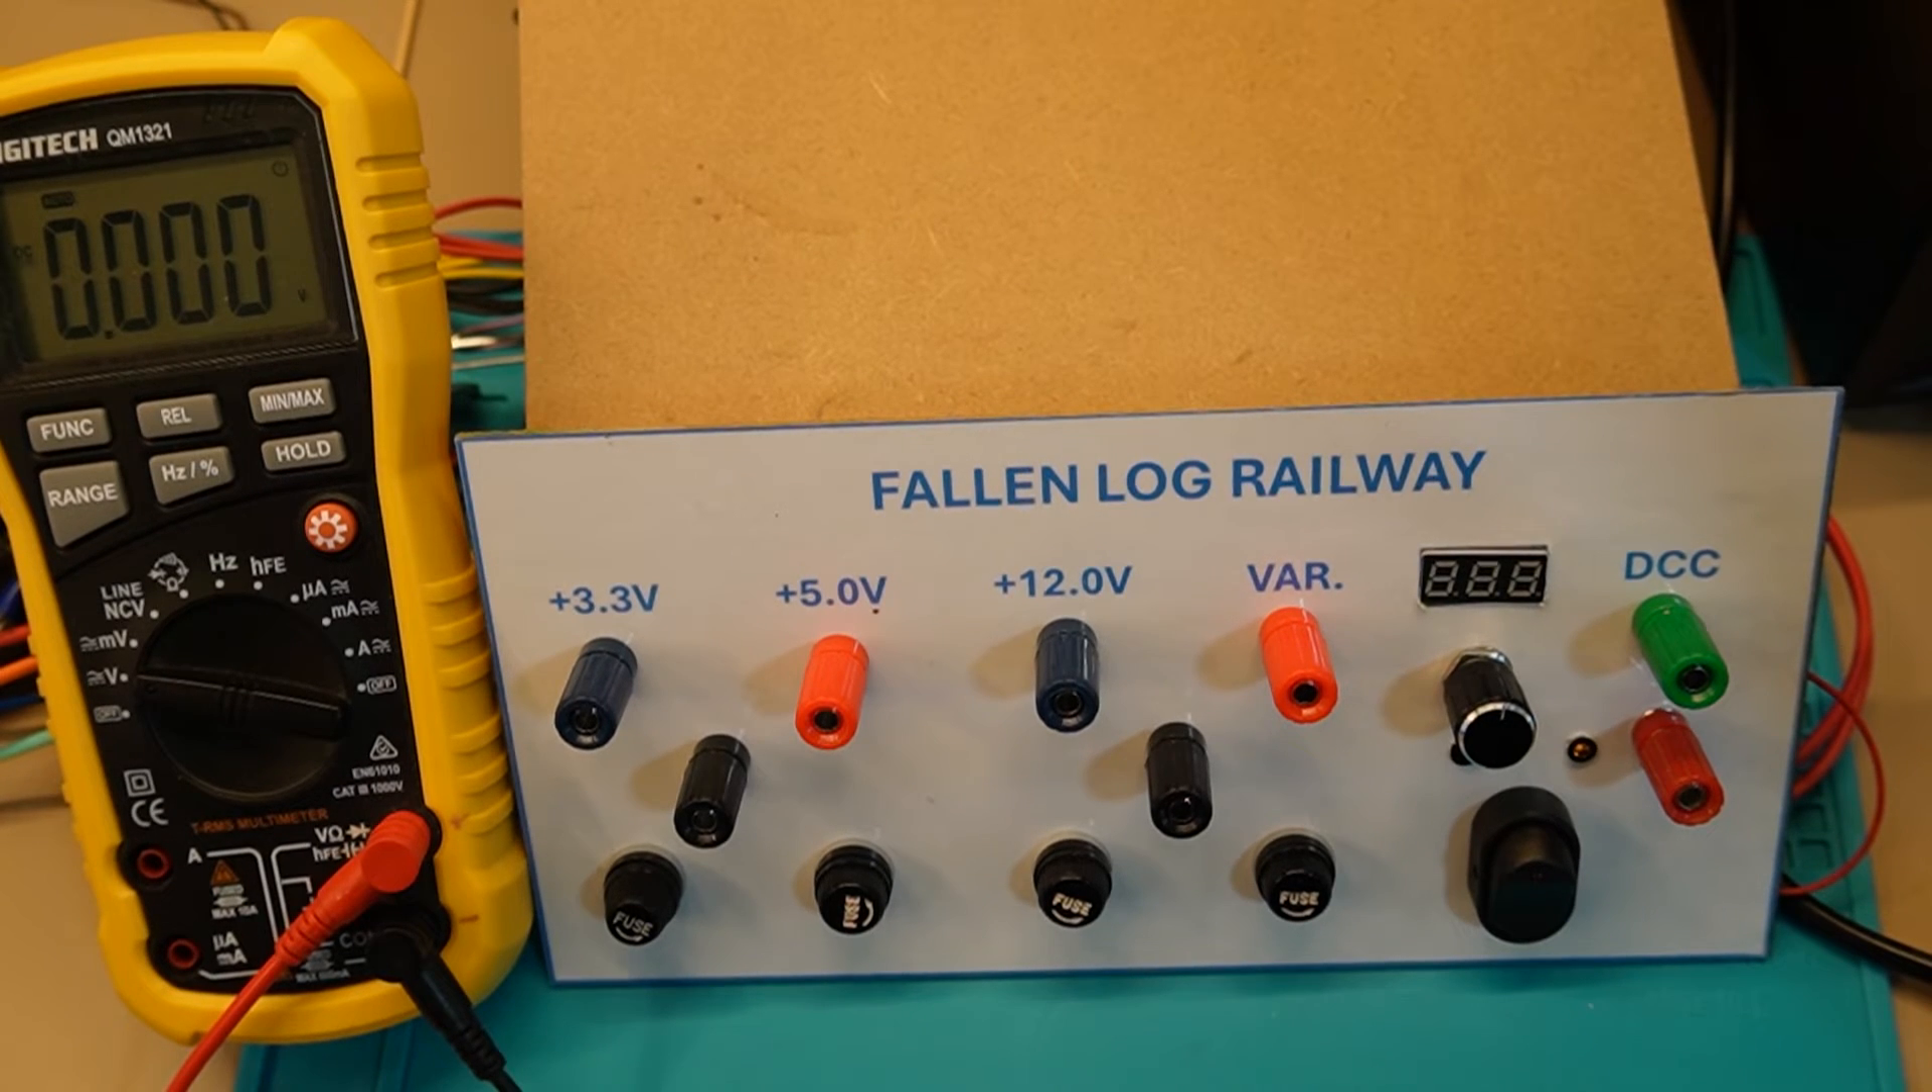So here we've got the finished product with the fascia.